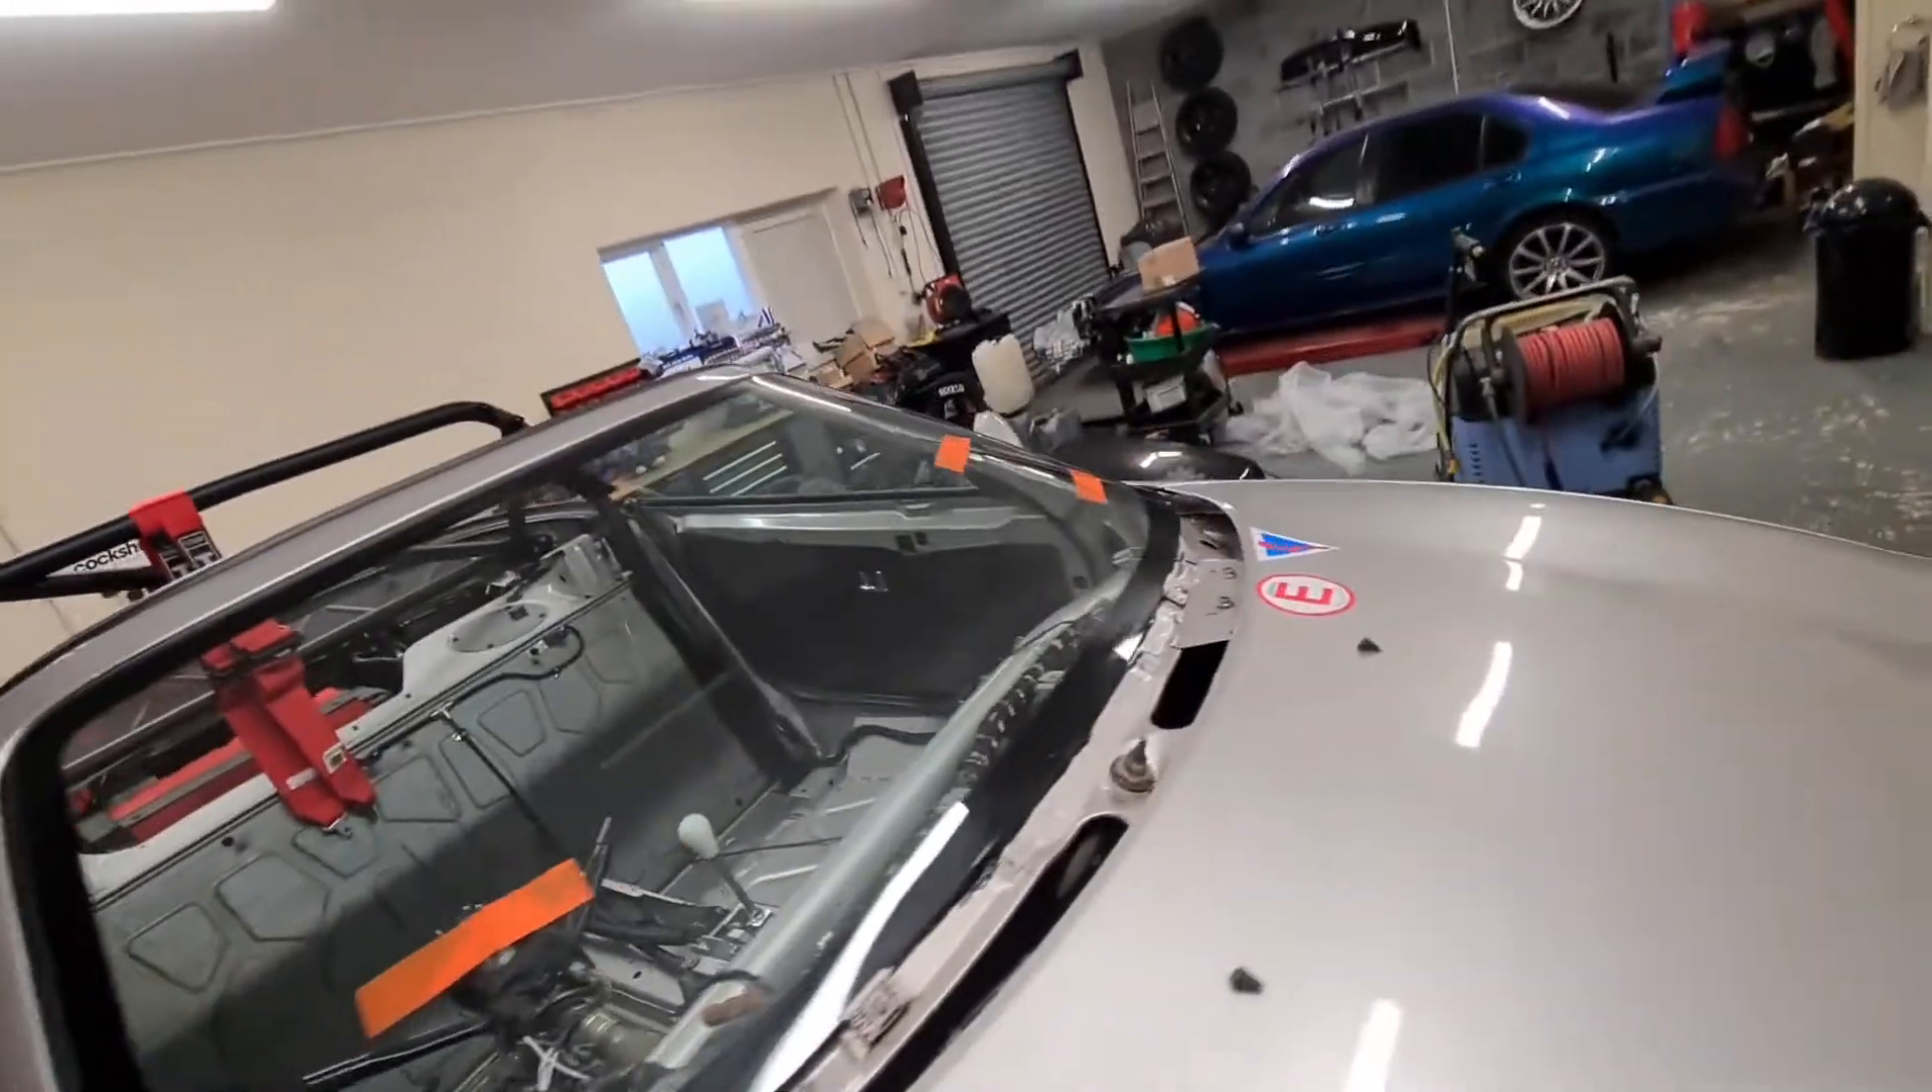Oh yeah windscreen's been fitted so i've now got a heated windscreen as you see.